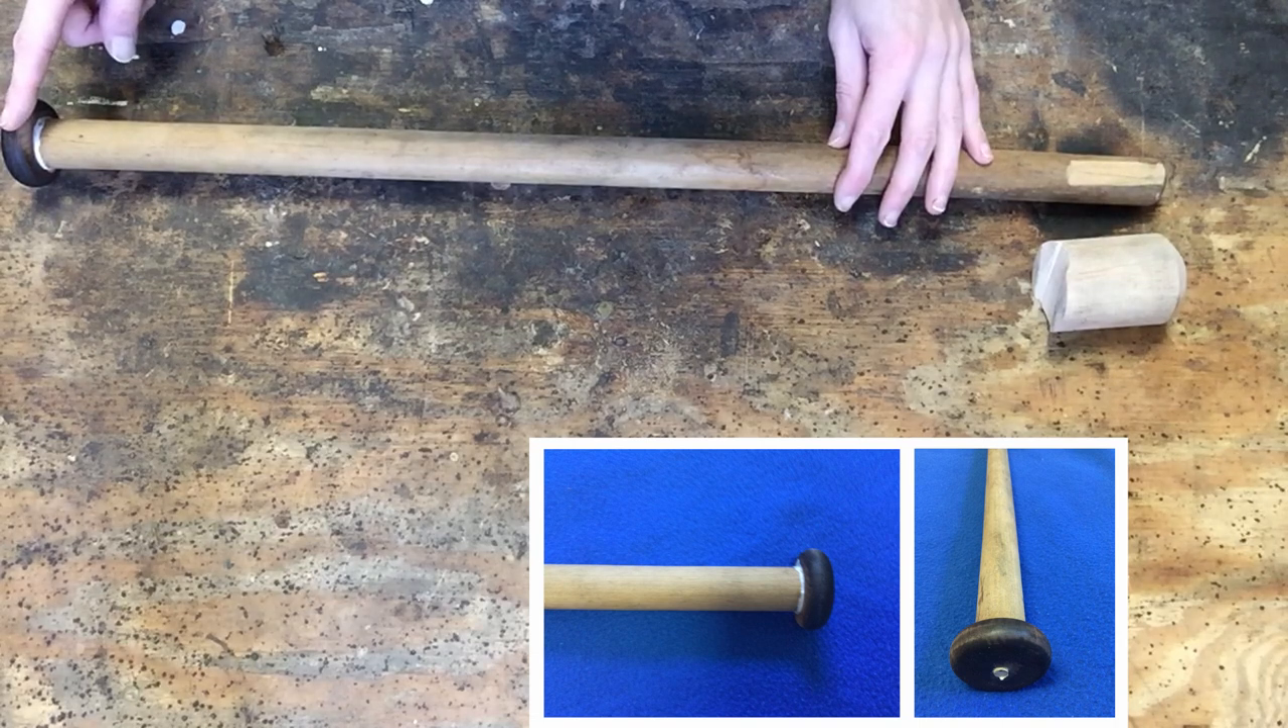You can also see right here on the end i added my car wheel i glued it on and i pegged it on.